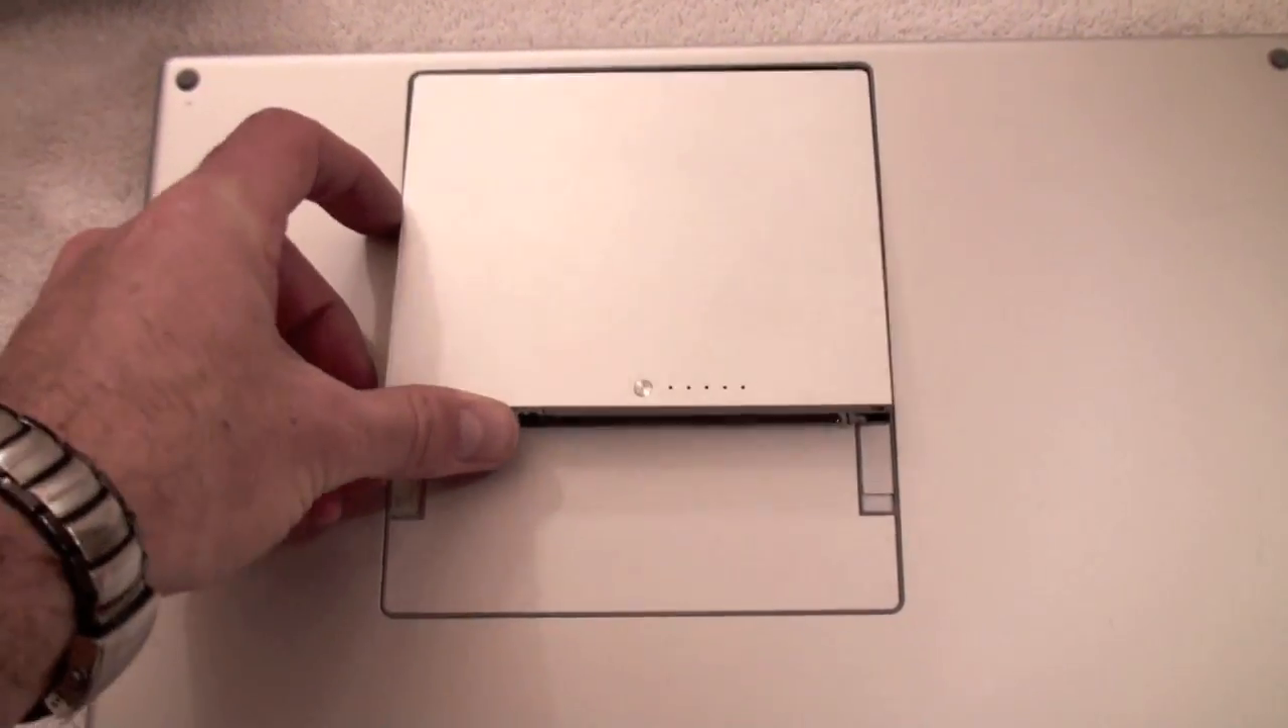And all that's left is to pop in the battery and fire it up to see how everything works.